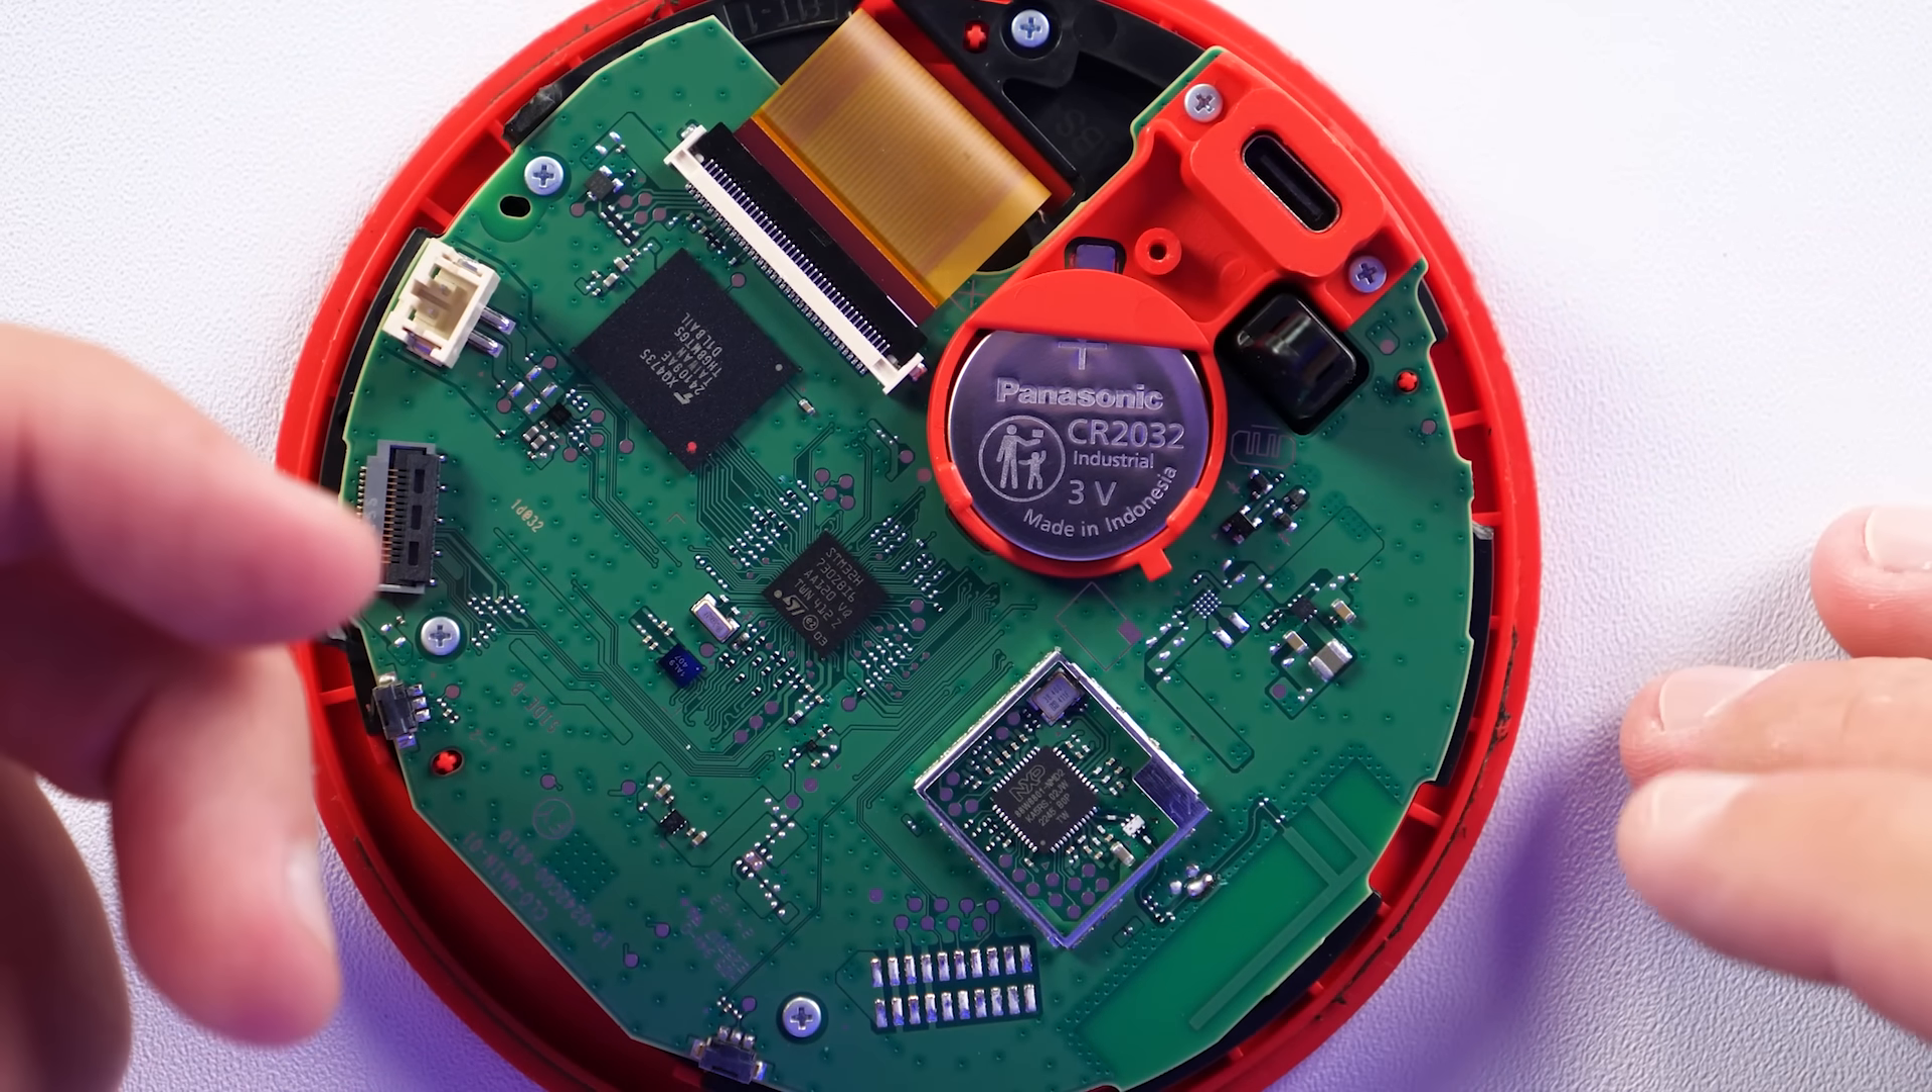We do also have a CR2032 battery under that black plastic cover that I just removed.